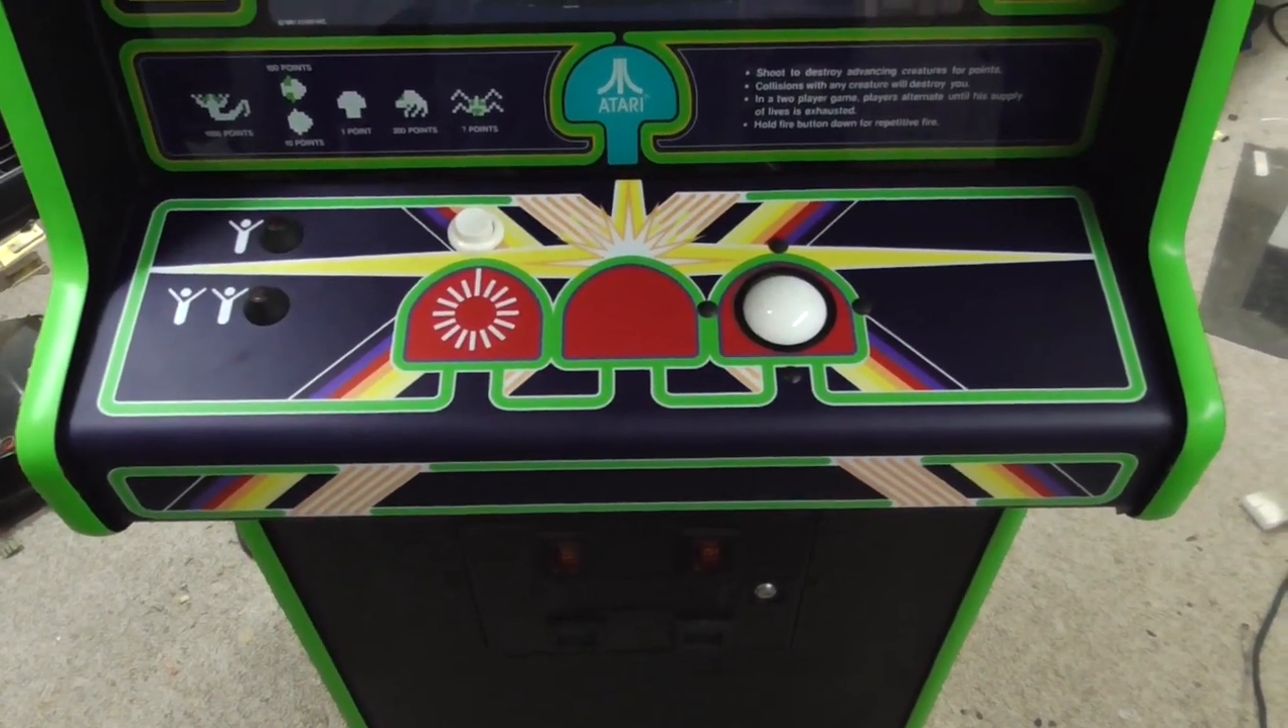I went ahead and put the control panel back on. I didn't film putting the overlay on because it's kind of tricky getting them on straight.